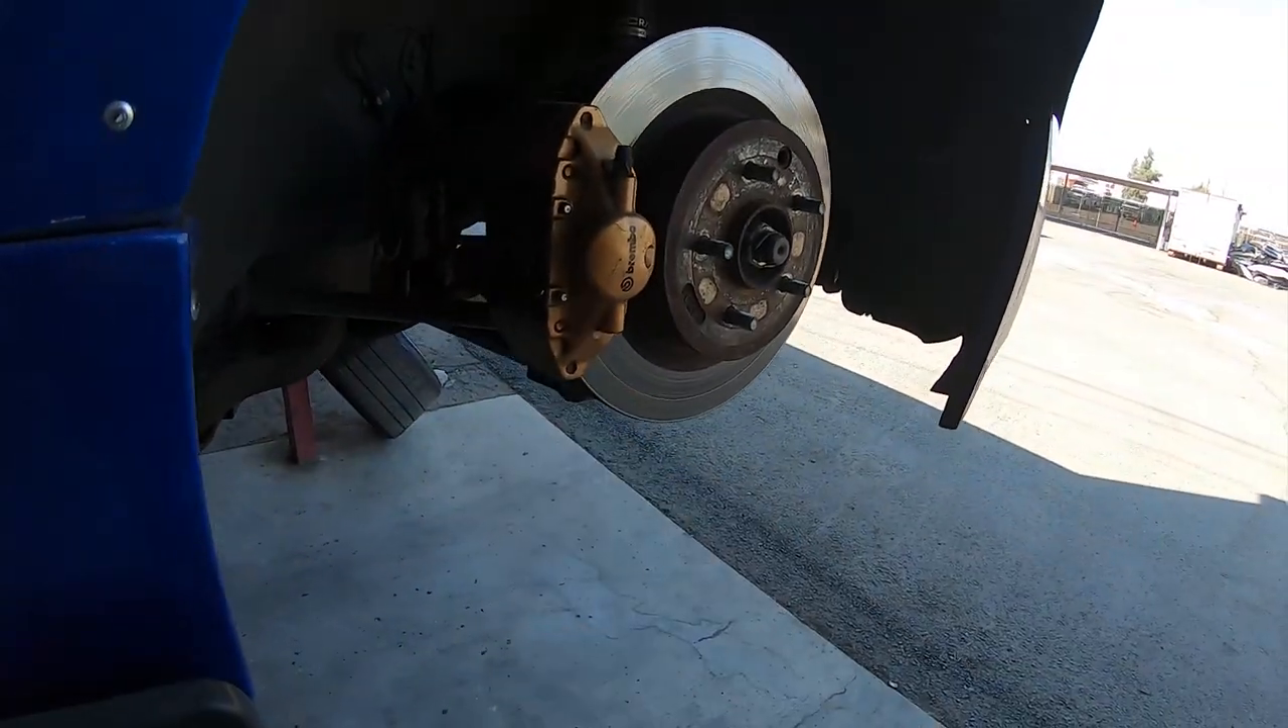I already took the wheel off You can see it's pretty much the same thing It's a brembo.